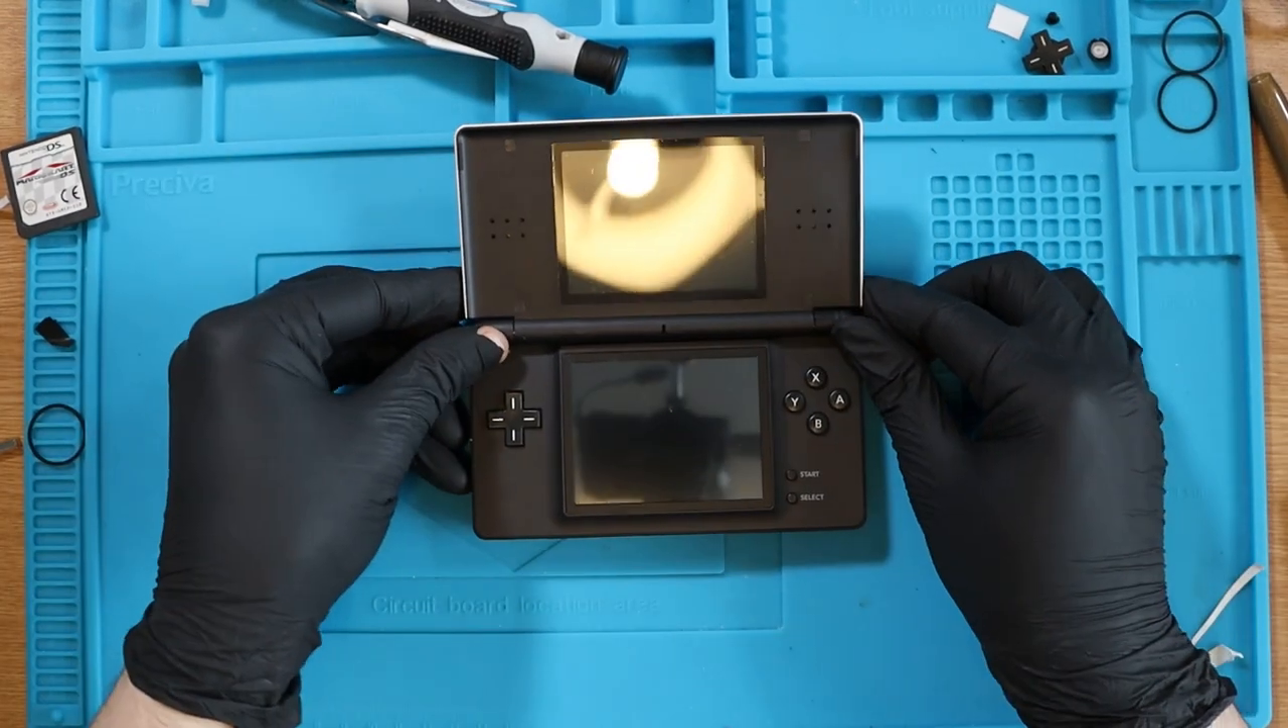The hinge we got the hinge all good it's all put back together real nice.